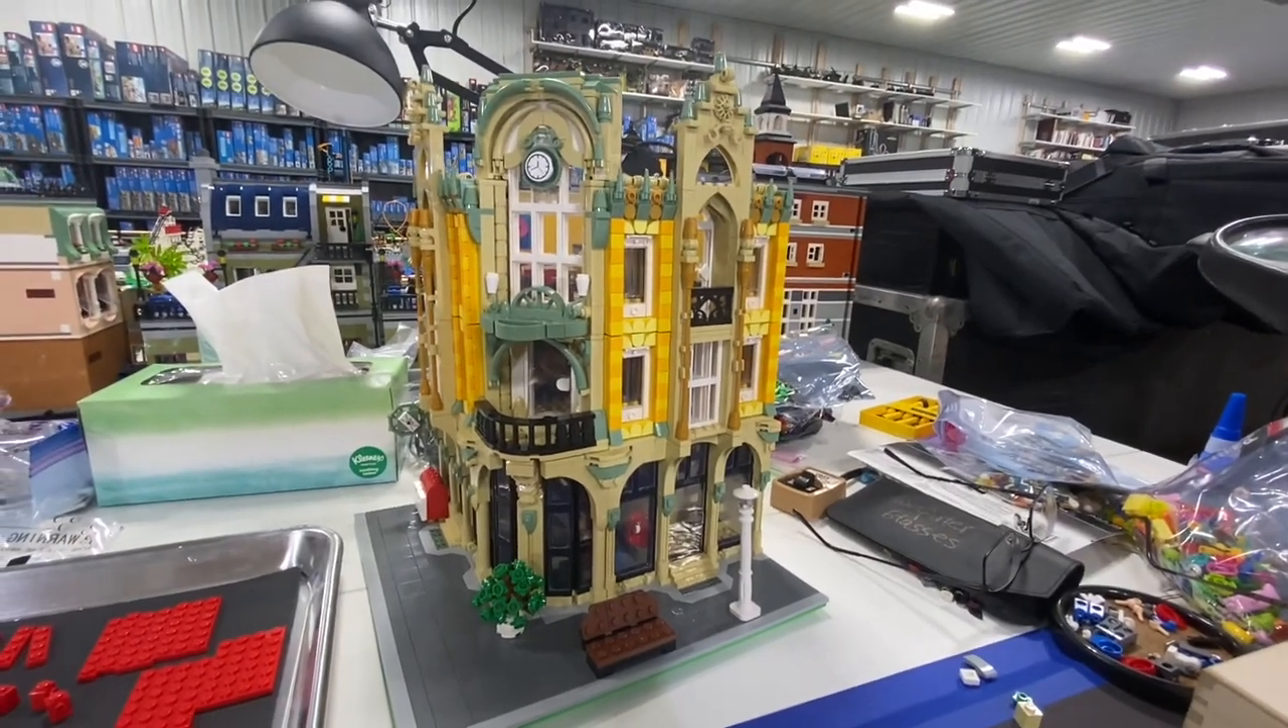The third floor is now attached and pretty much complete.